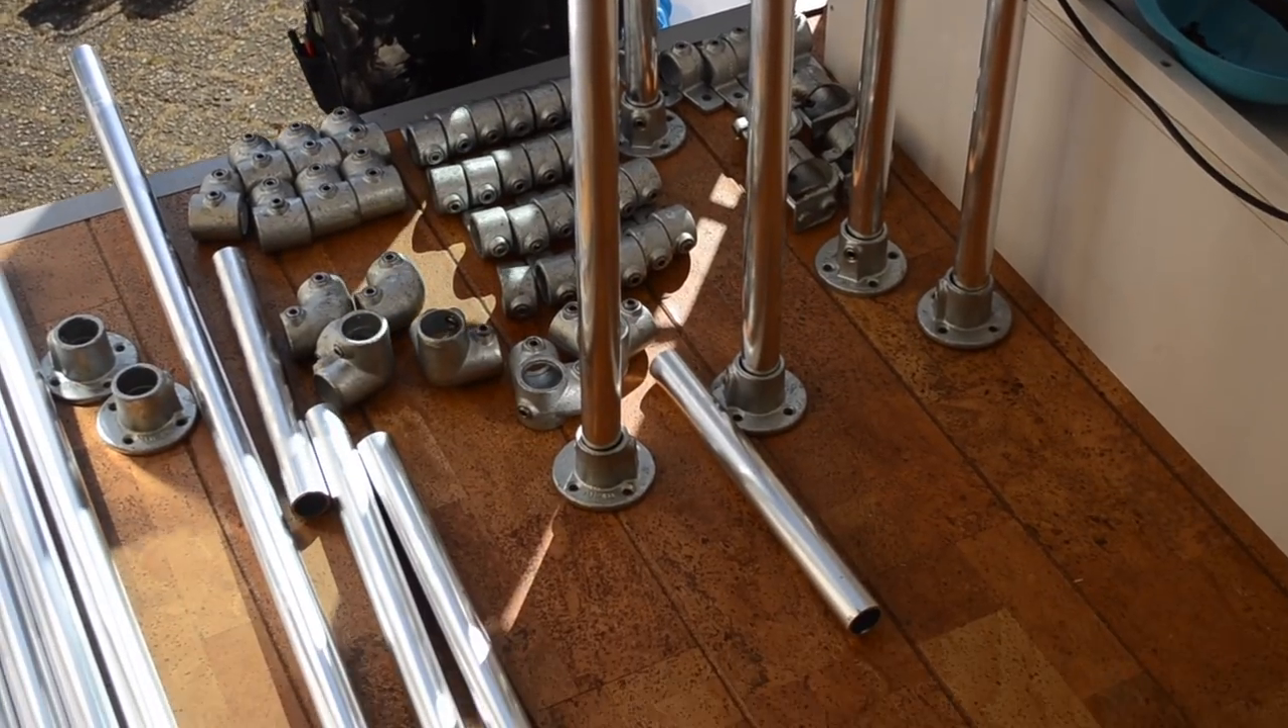So Yordi has just started and he's connected these leg holders to these scaffolding tubes.